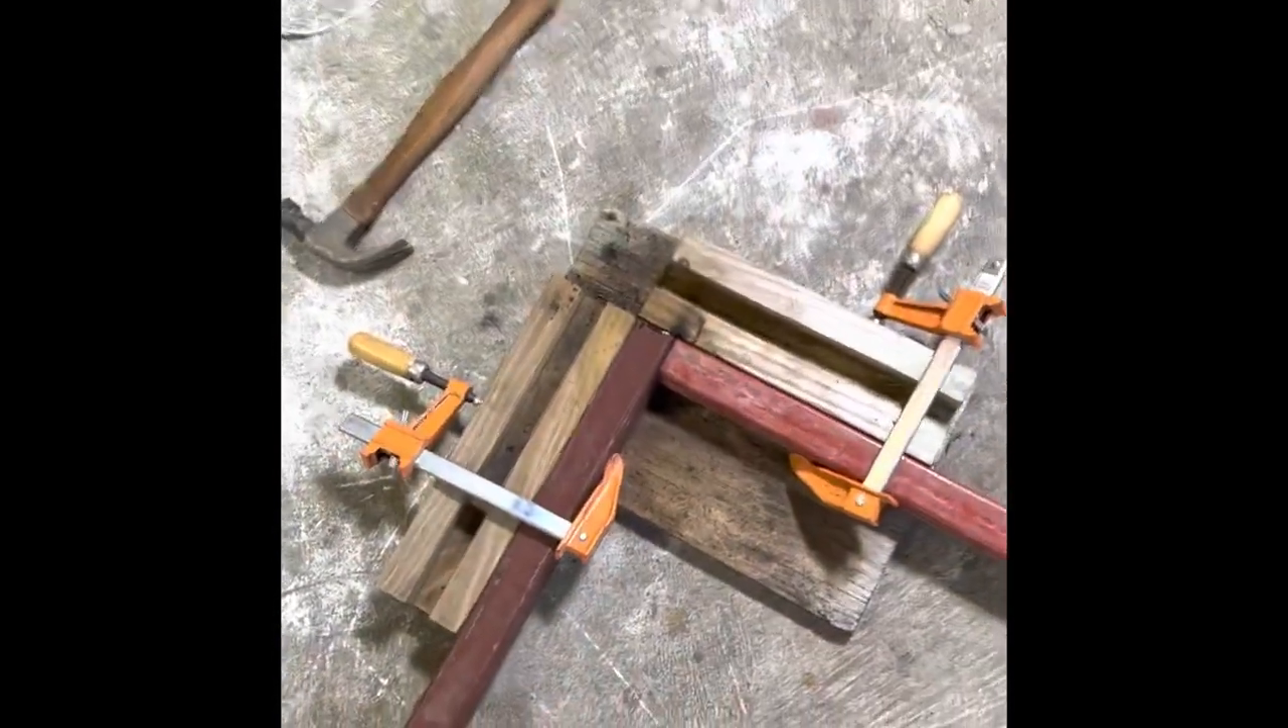Okay, this shows all our tubes mounted into our fixtures with our clamps.